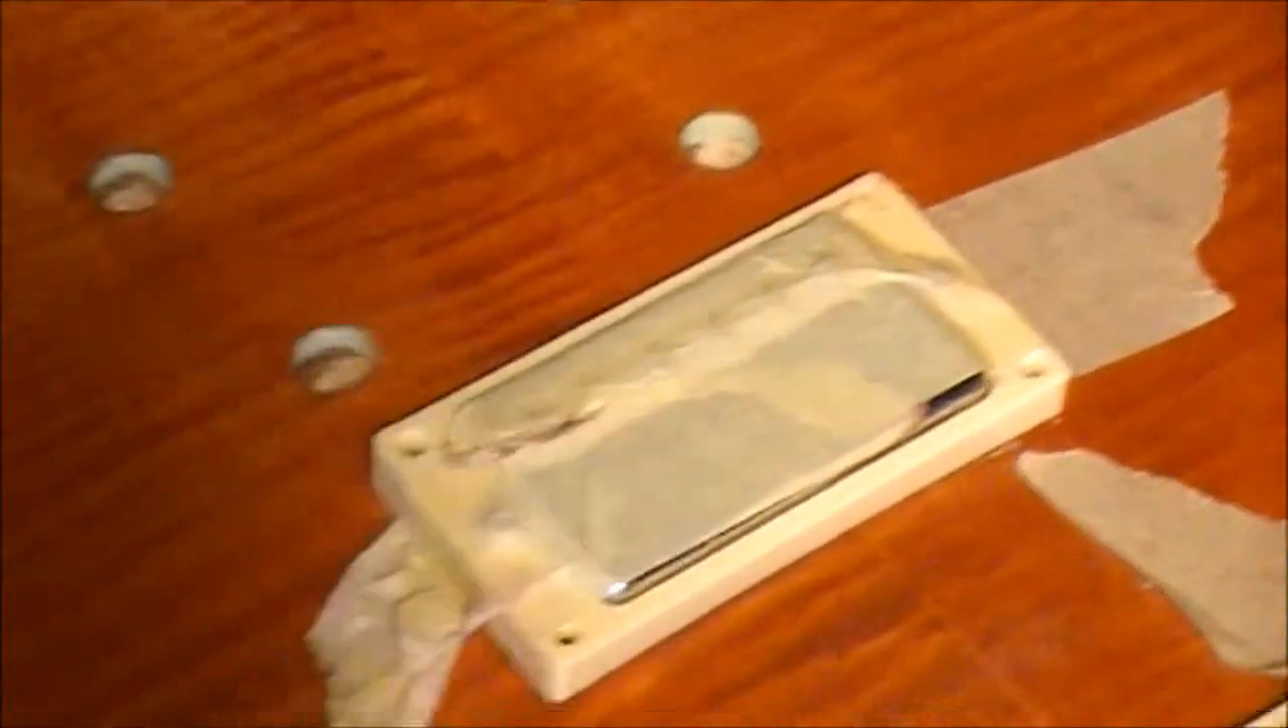I won't actually screw the pickups in yet because I want to leave them just taped in while I put the neck on because I might have to move those.